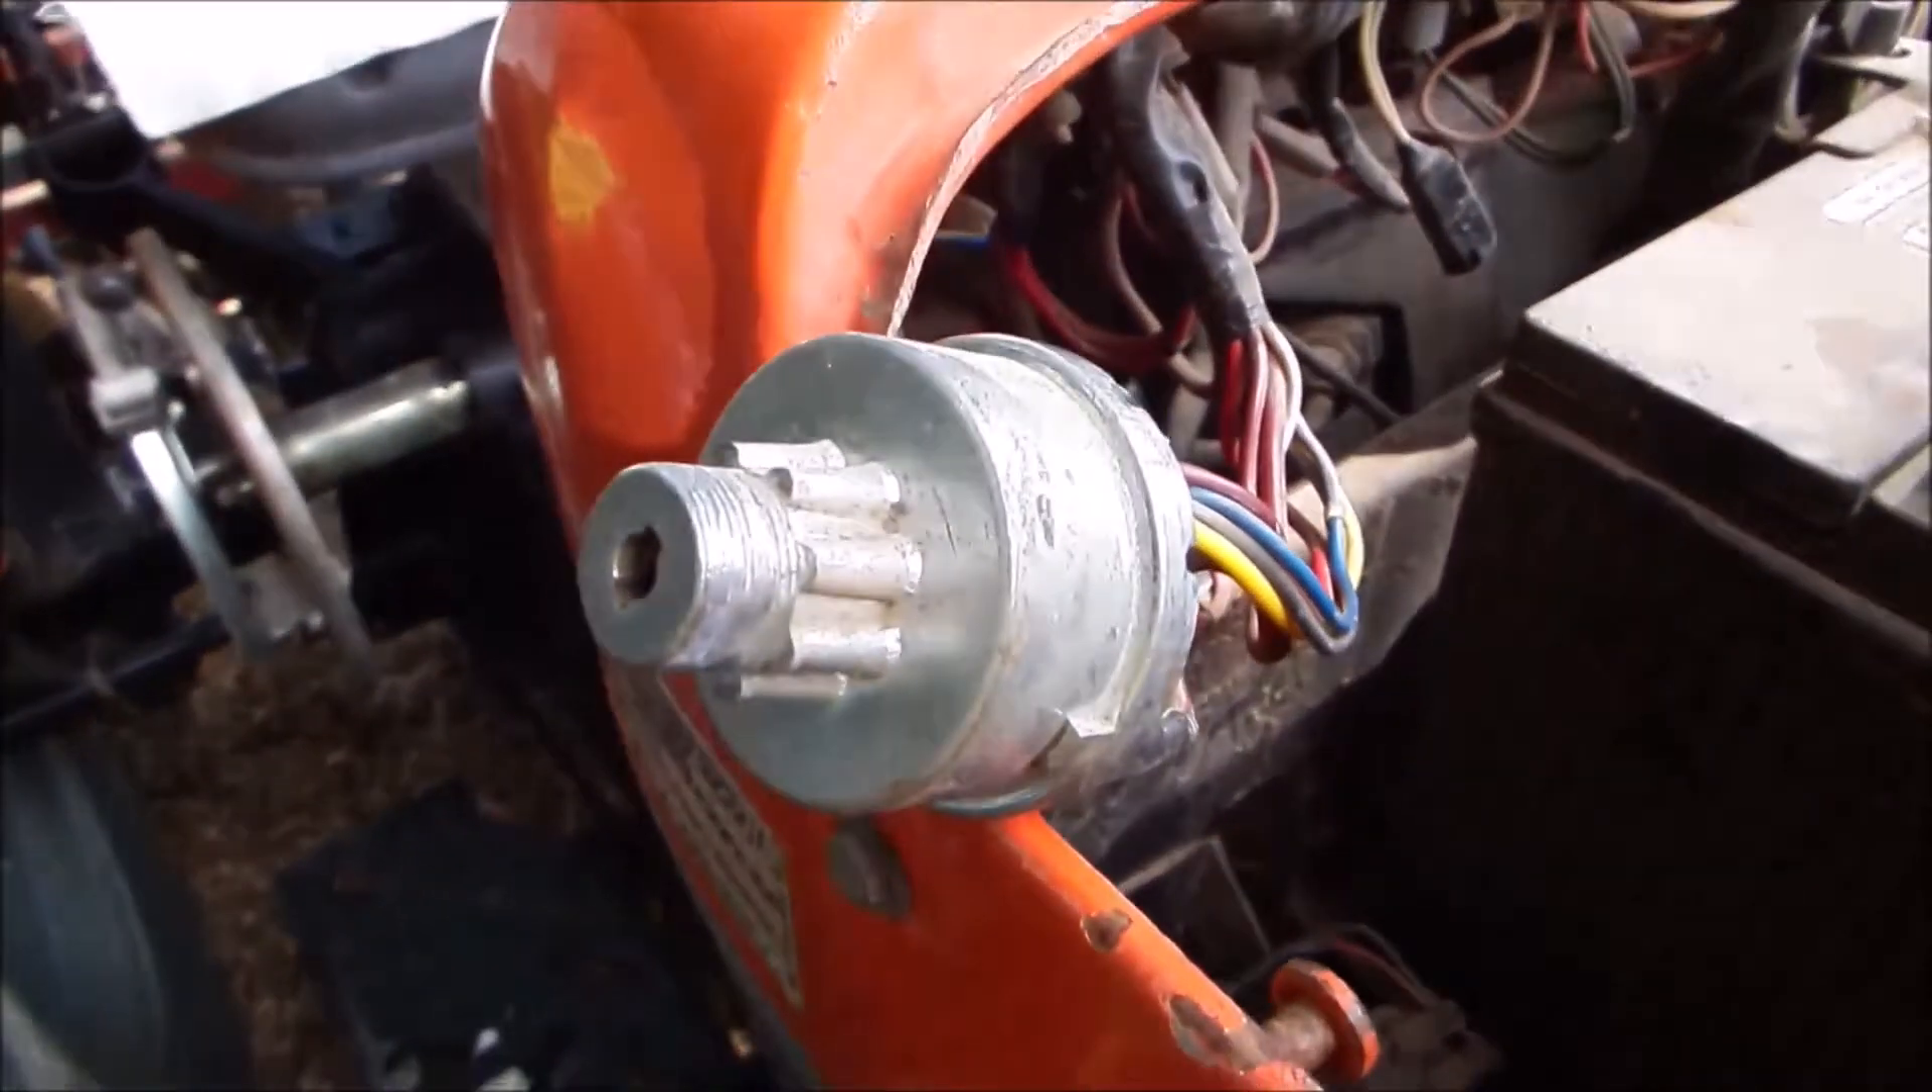All right, I've got the start switch Out.